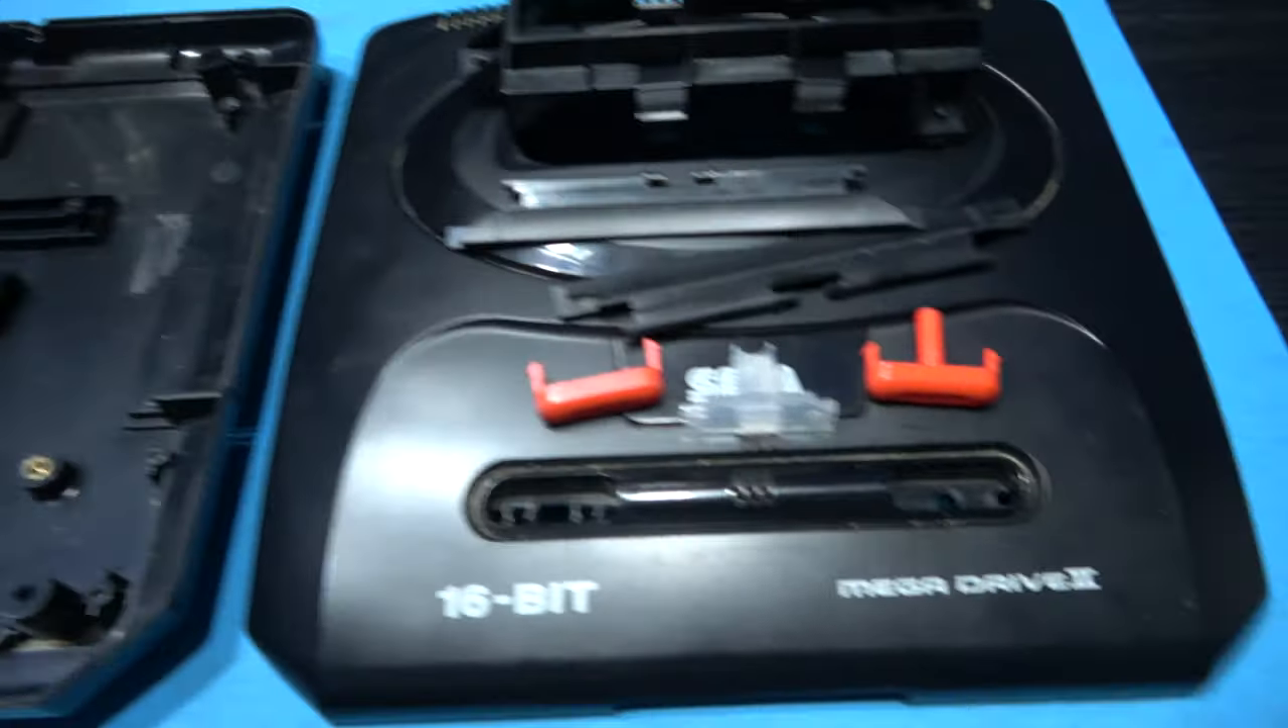That's the Mega Drive's upper and lower case, all dismantled and stripped.